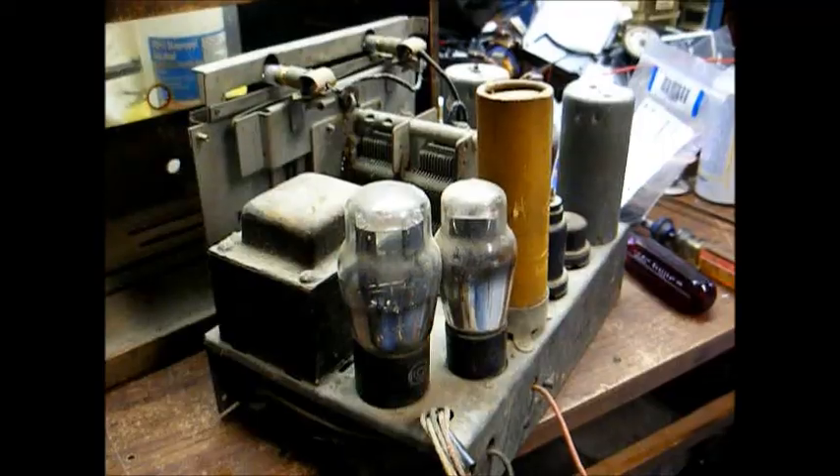And the chassis is now removed from the cabinet.